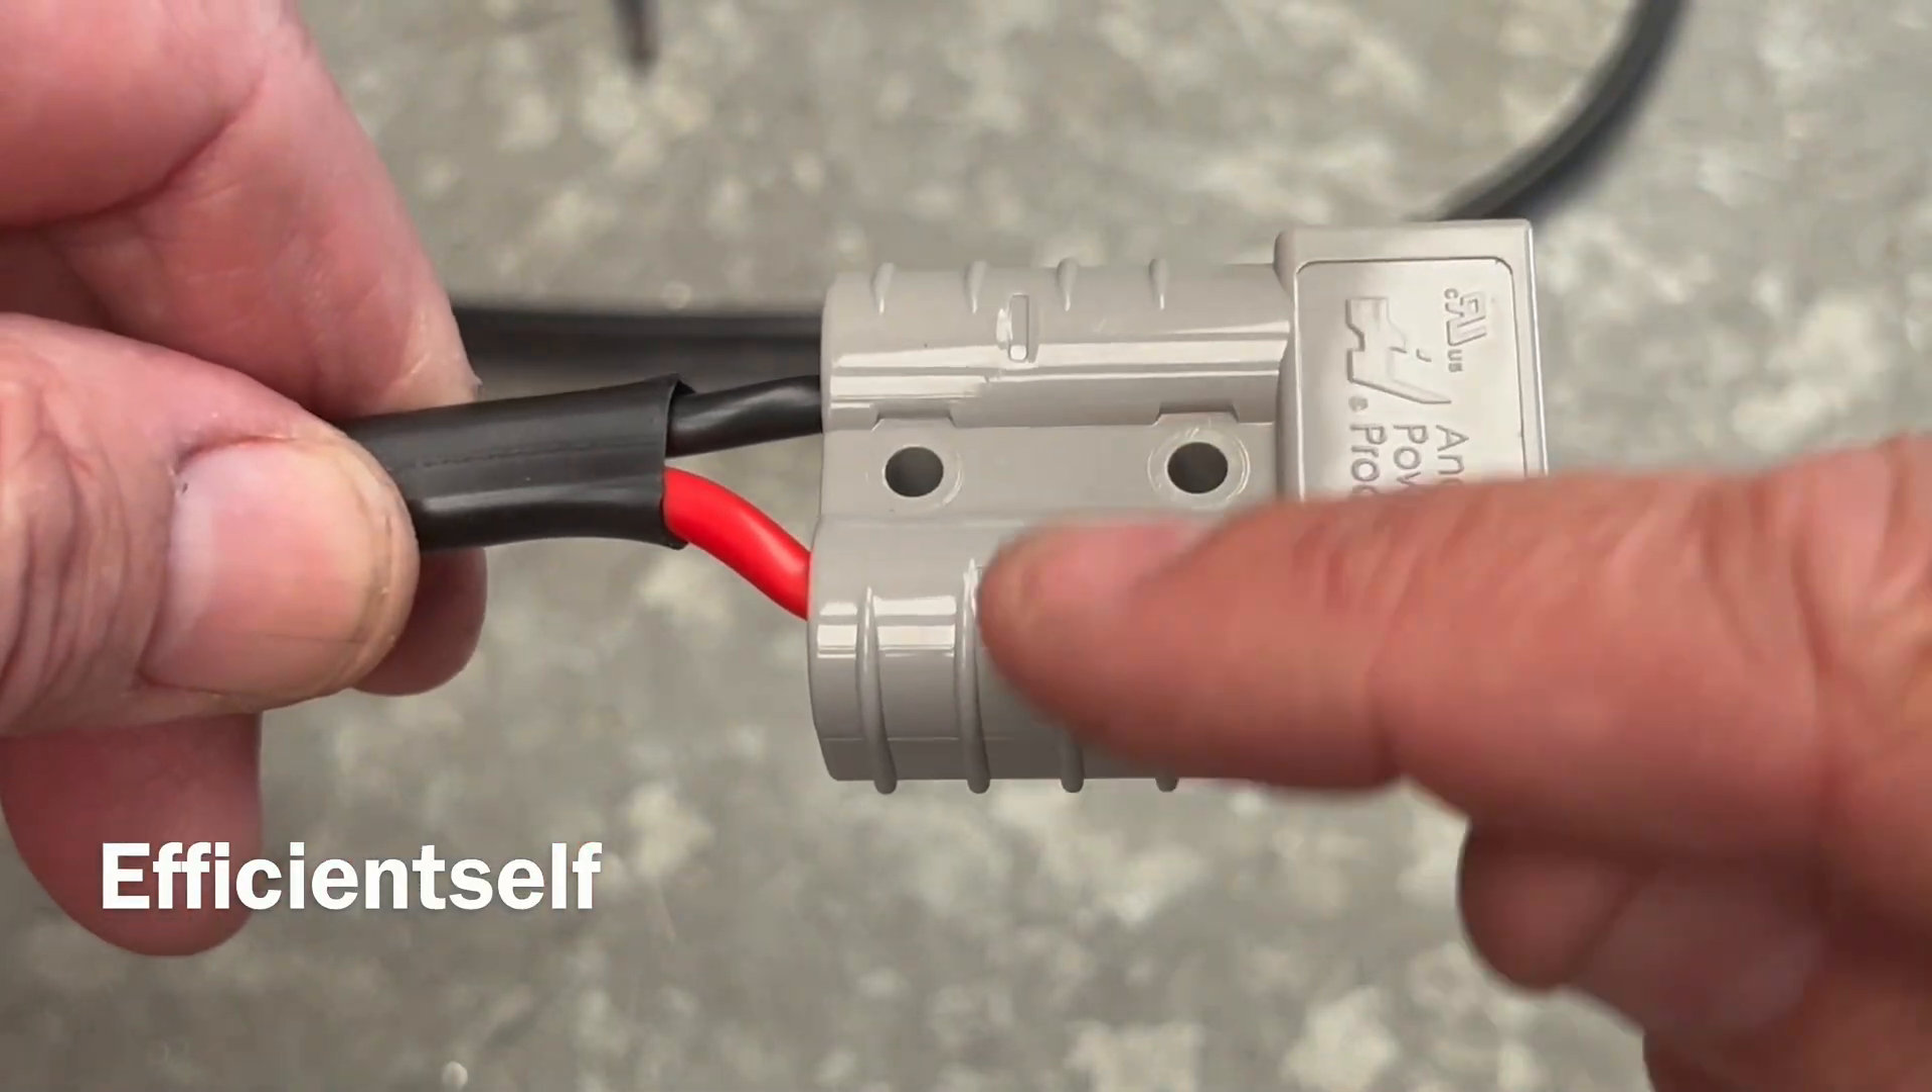That is the Anderson plug installed.